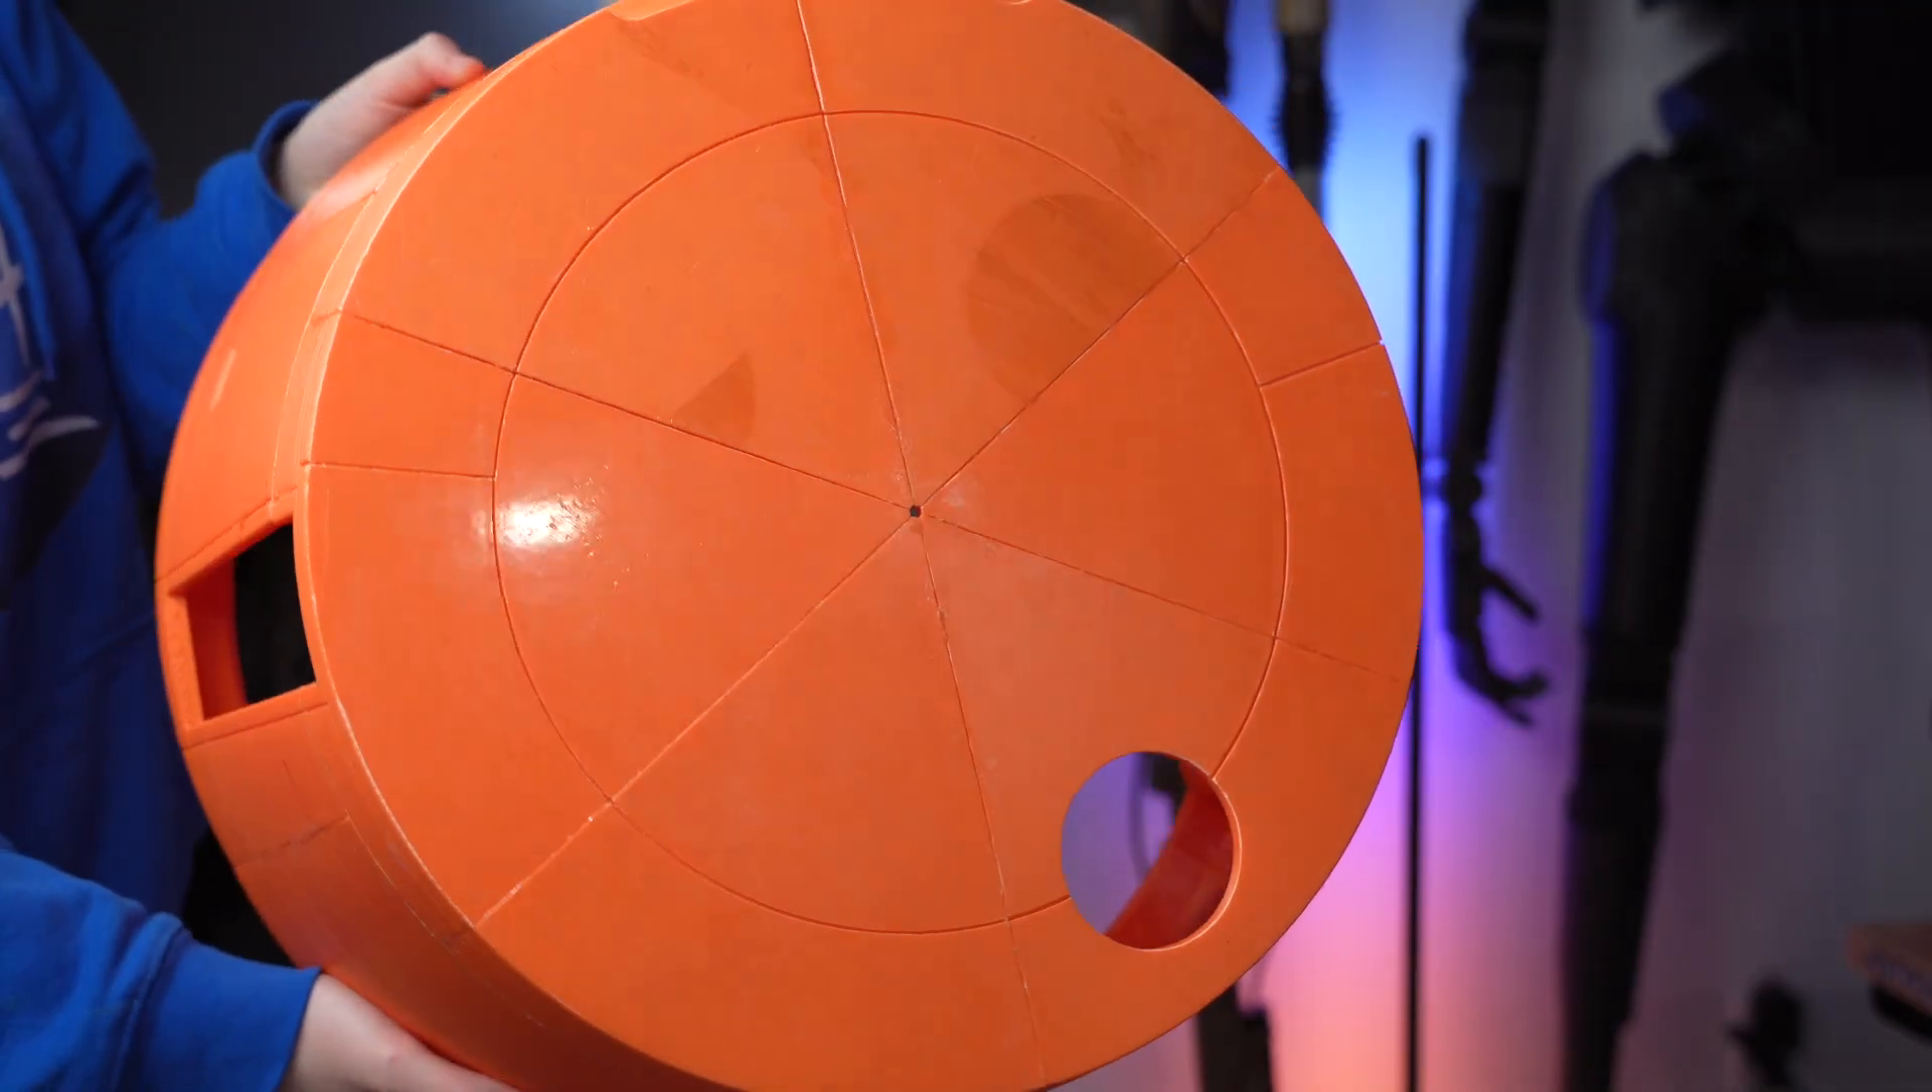Here's what the head looks like put together.